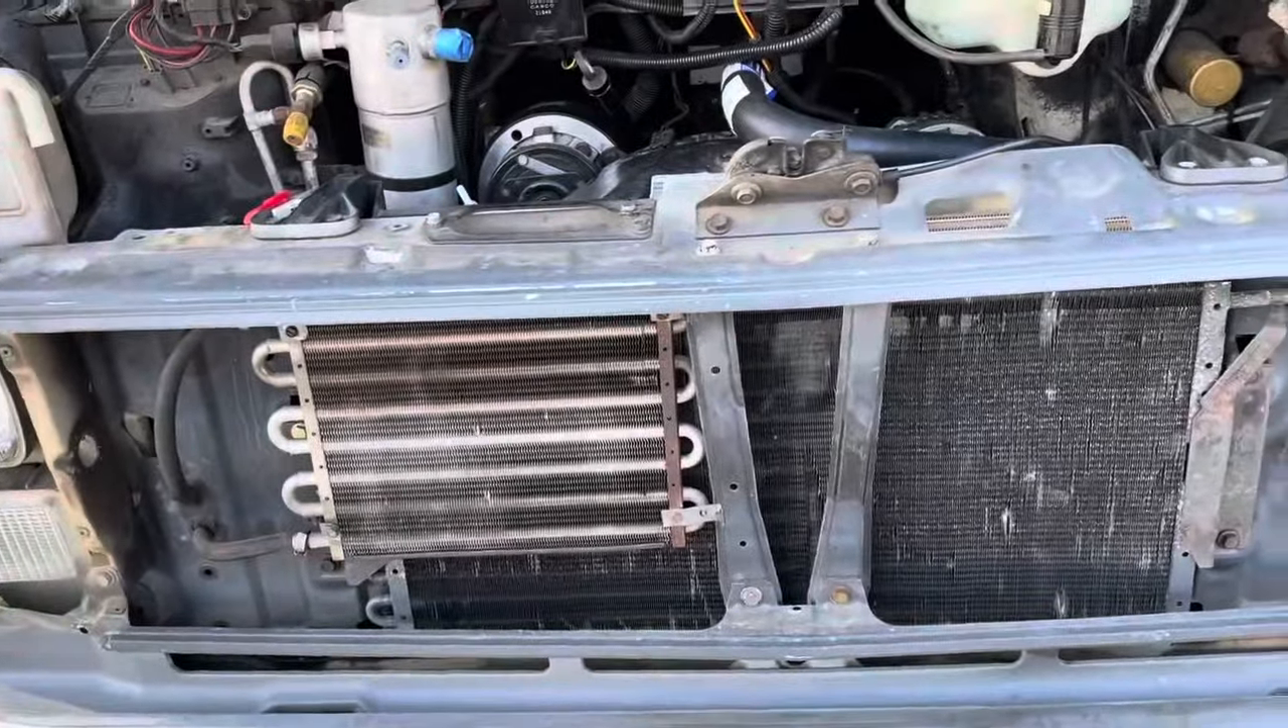Right now i don't have the grill on it because um i need to finish hooking up the uh the dash air conditioning.